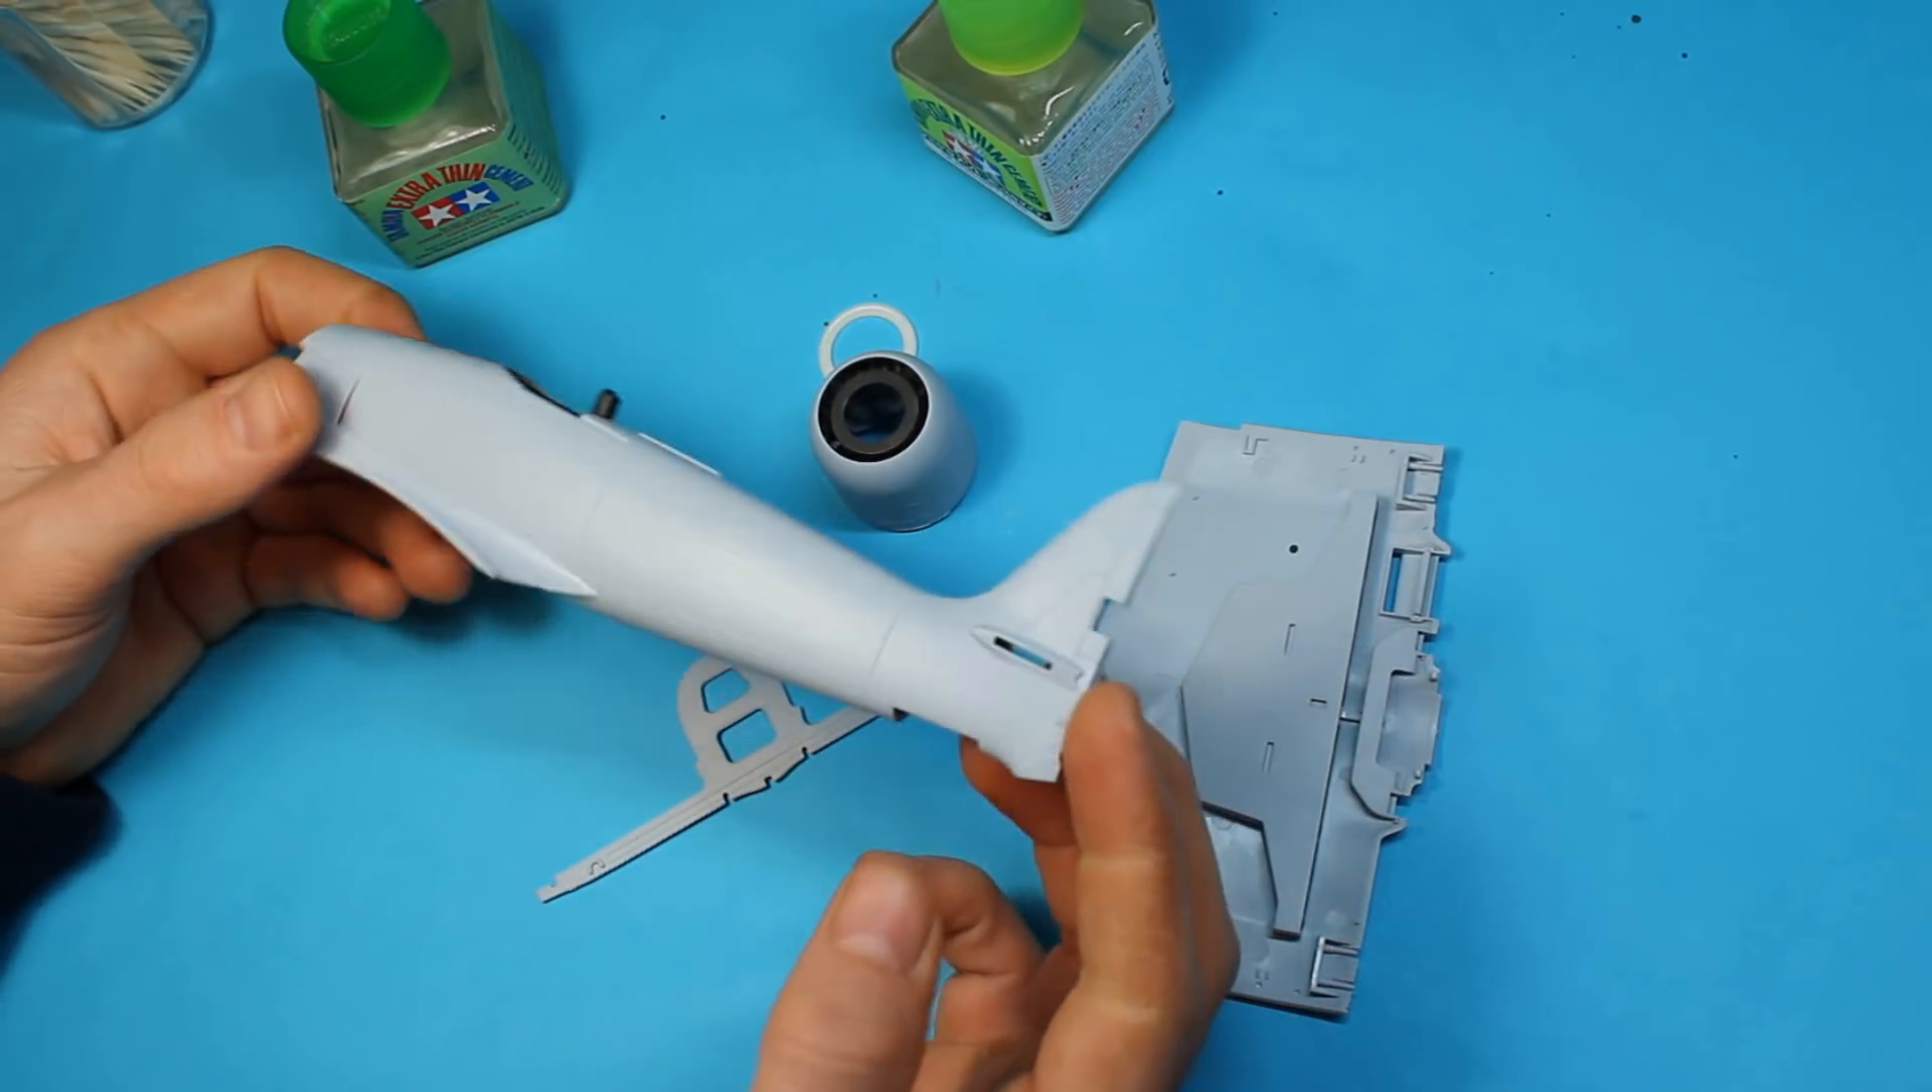The fuselage has gone together without any issues whatsoever.